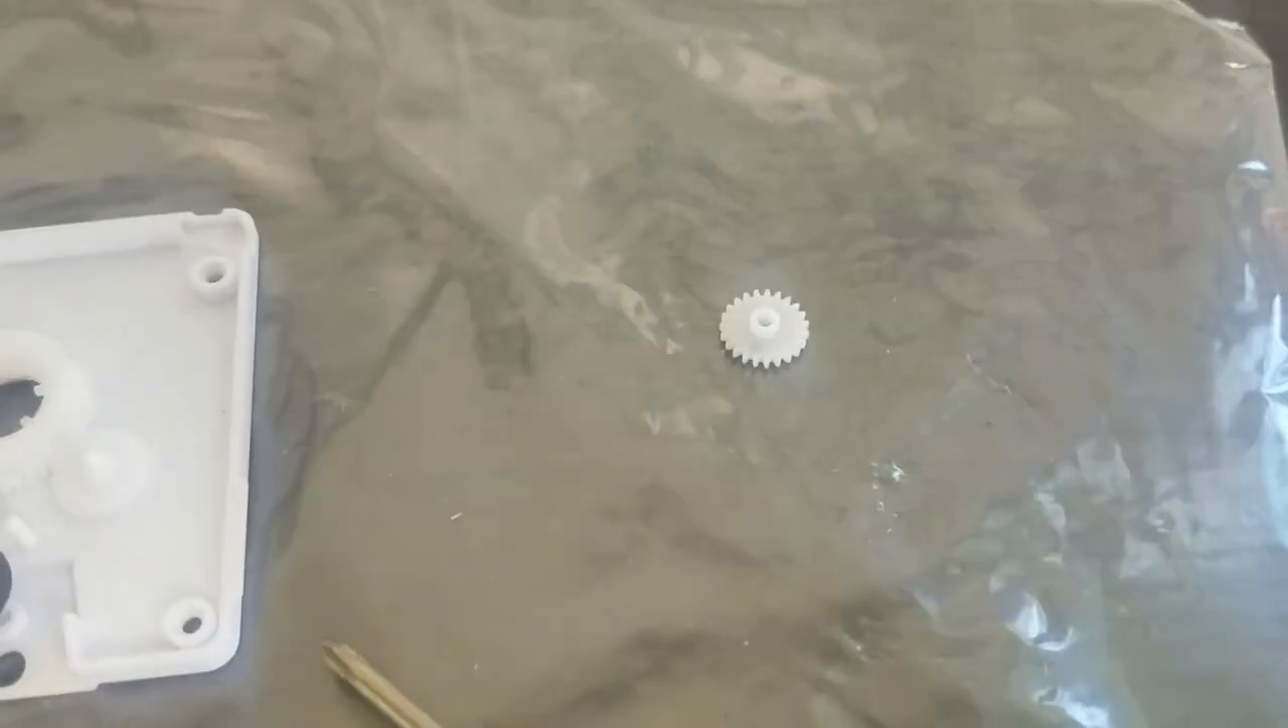As you can see, I've got the gear out, sitting right there.